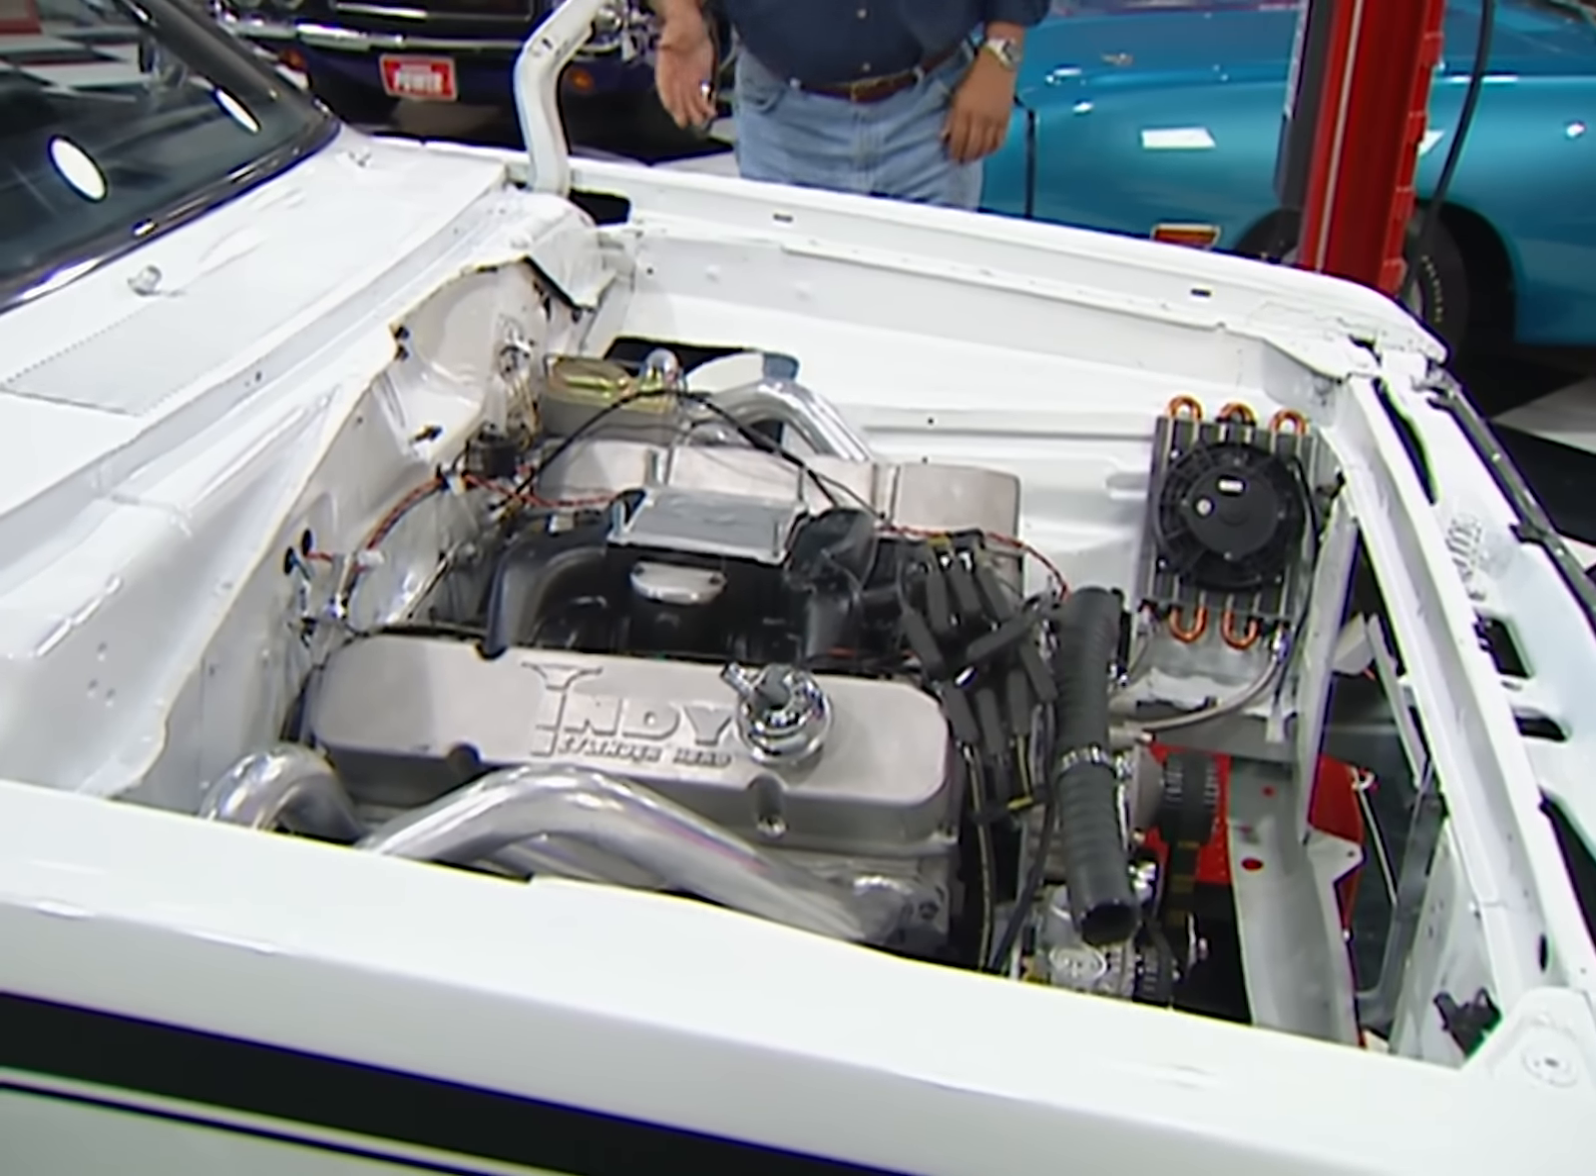Now, we've already installed this 500 cubic inch engine and hooked up the rest of the drivetrain.